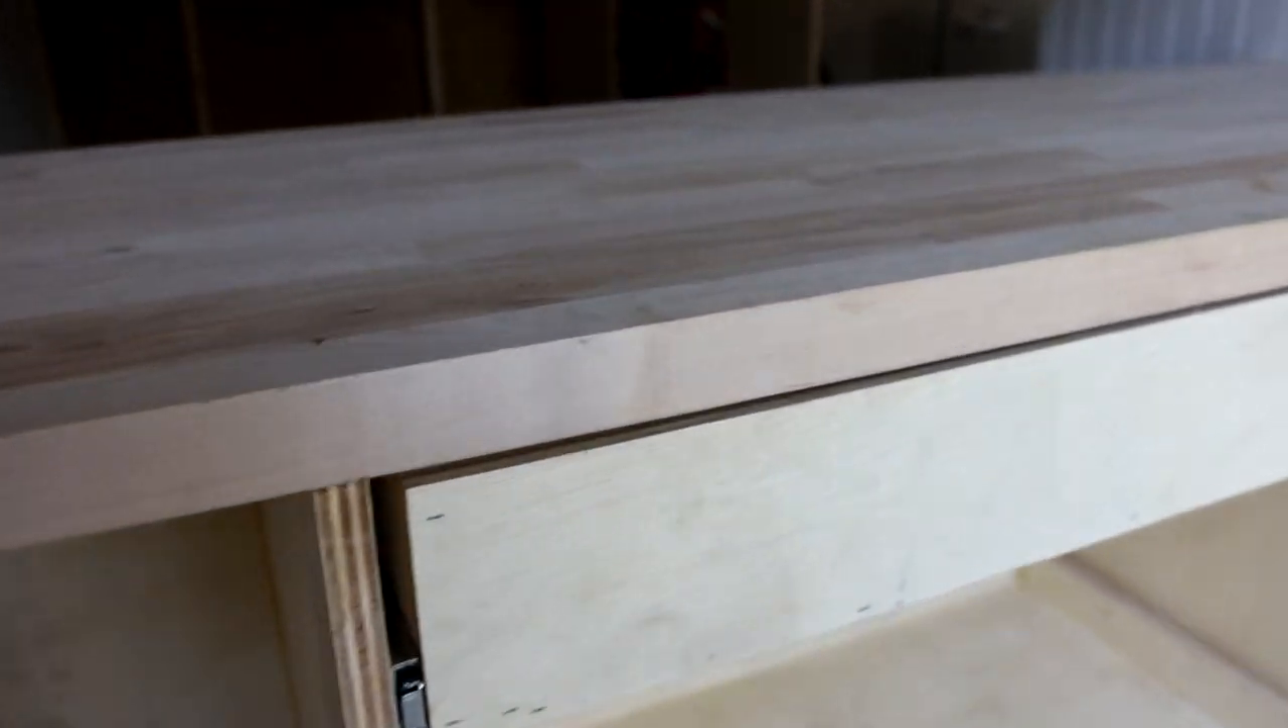We got this butcher block, uh, mounted up here.